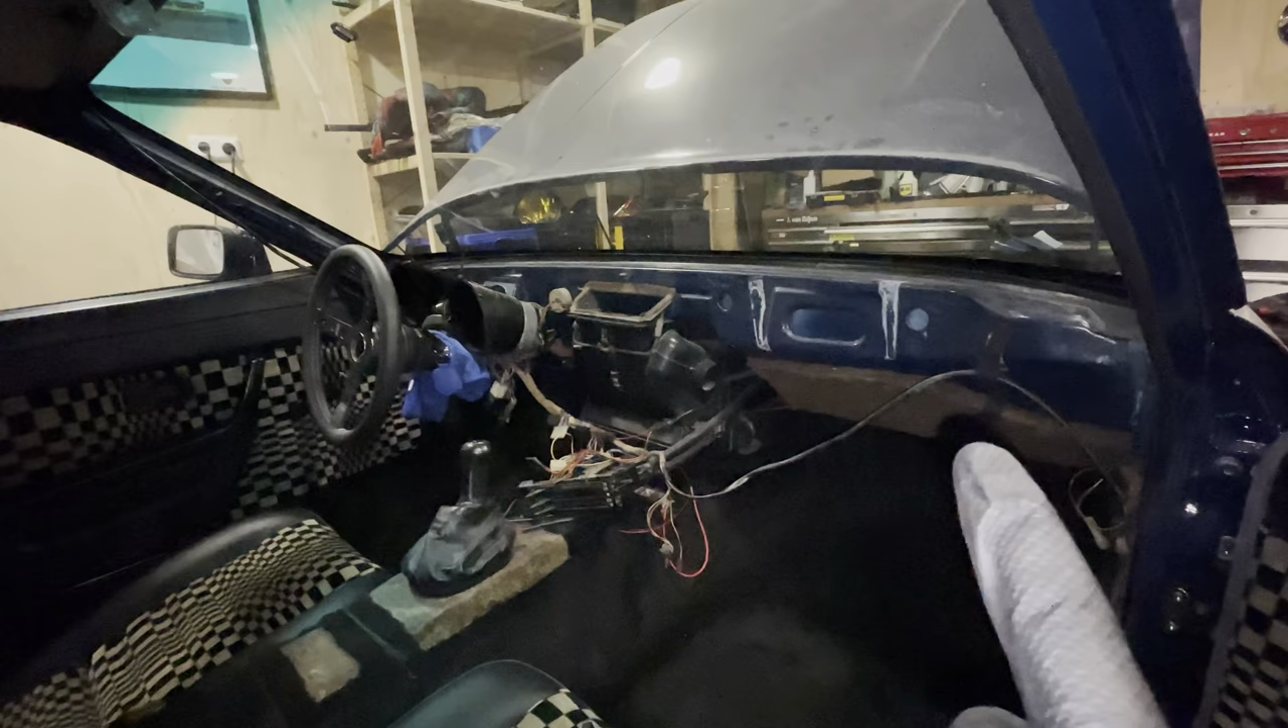As you see, I still don't have a dashboard in there.